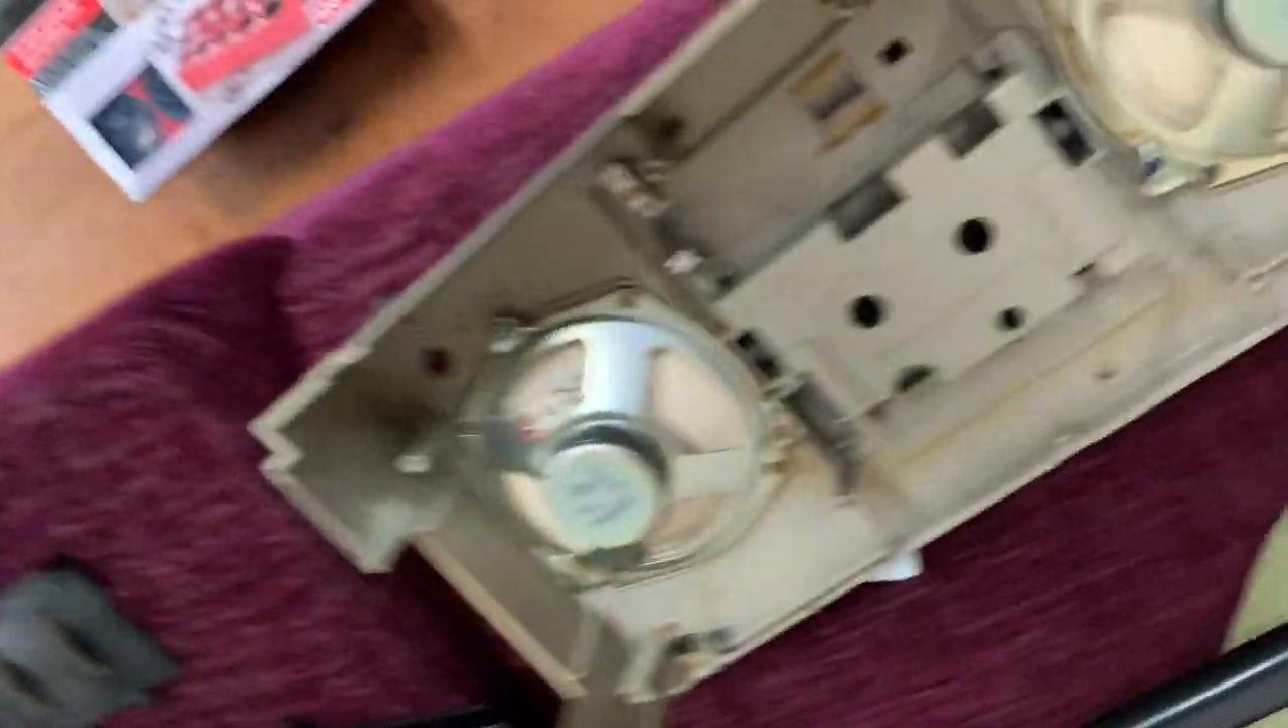The speaker is just mounted in the chassis there.